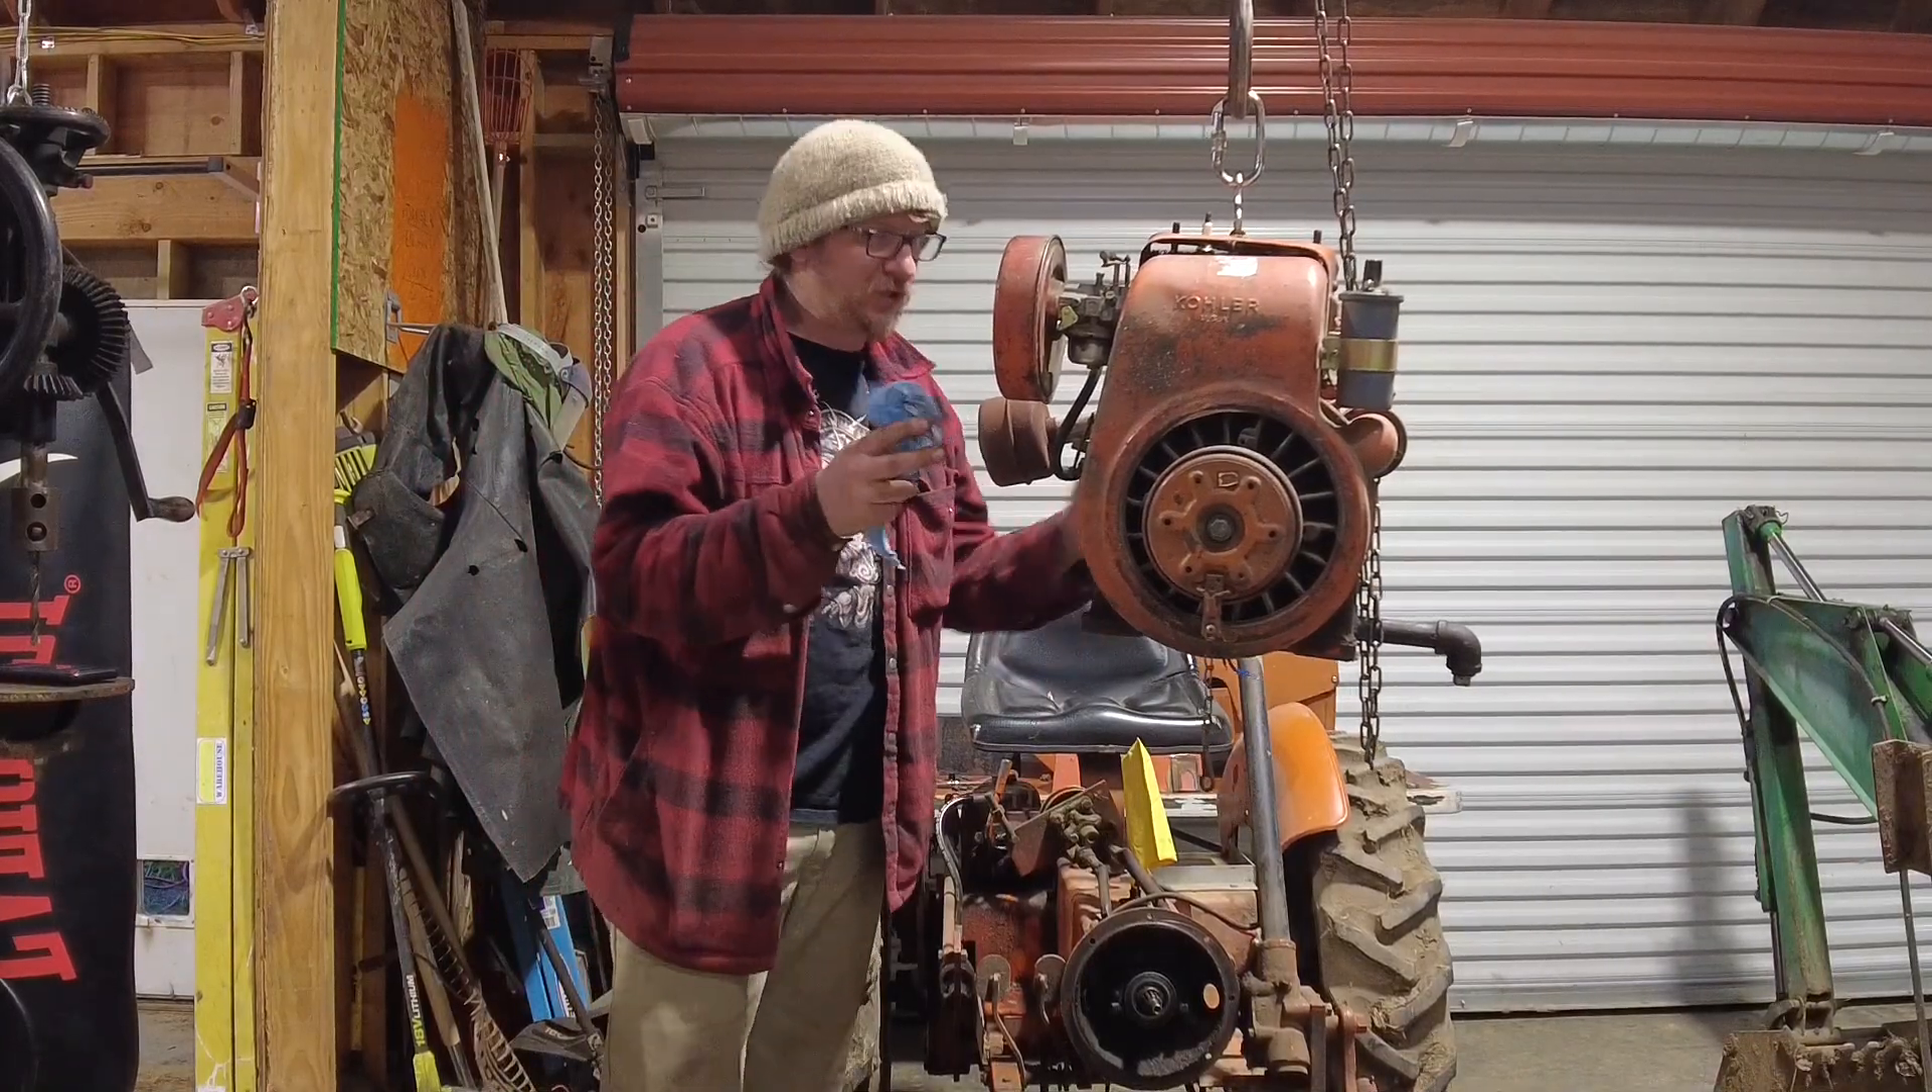The motor, the engine is off.